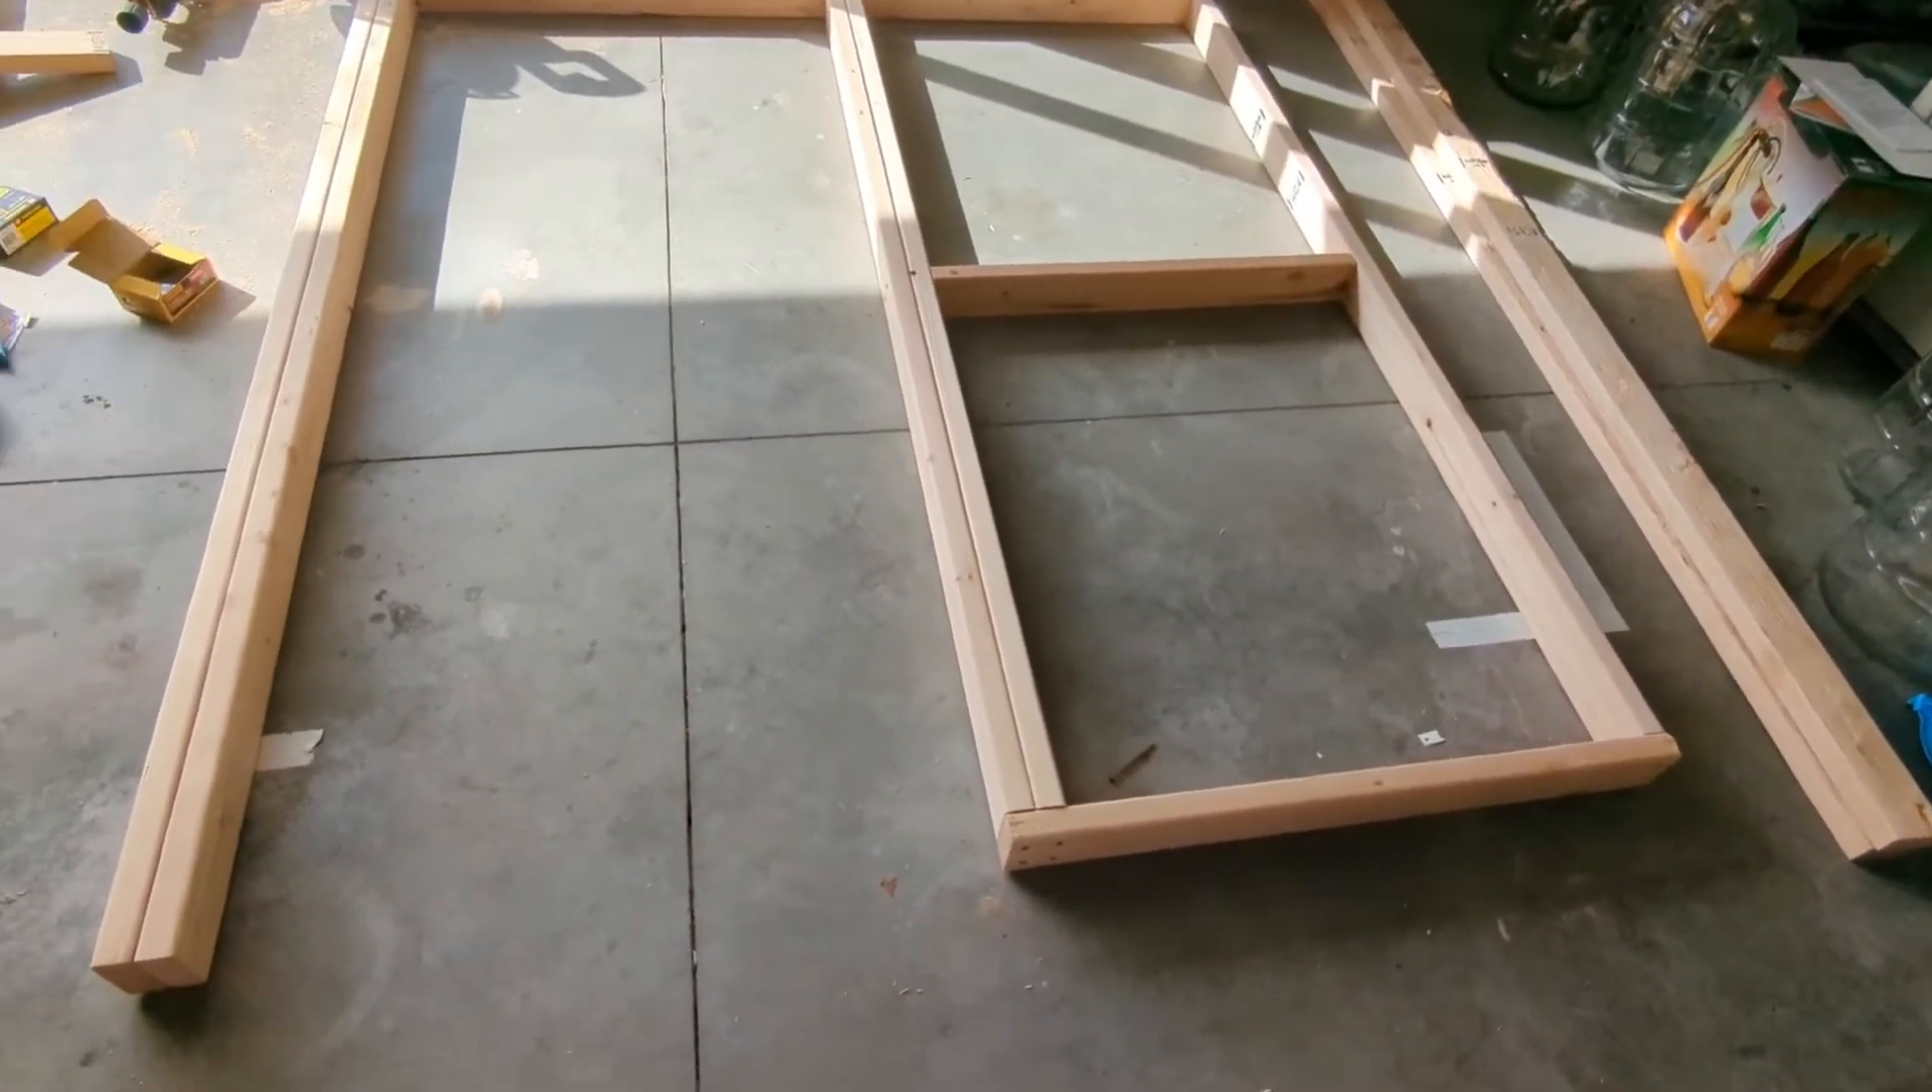I've made the rough opening for the door, pre-hung door.